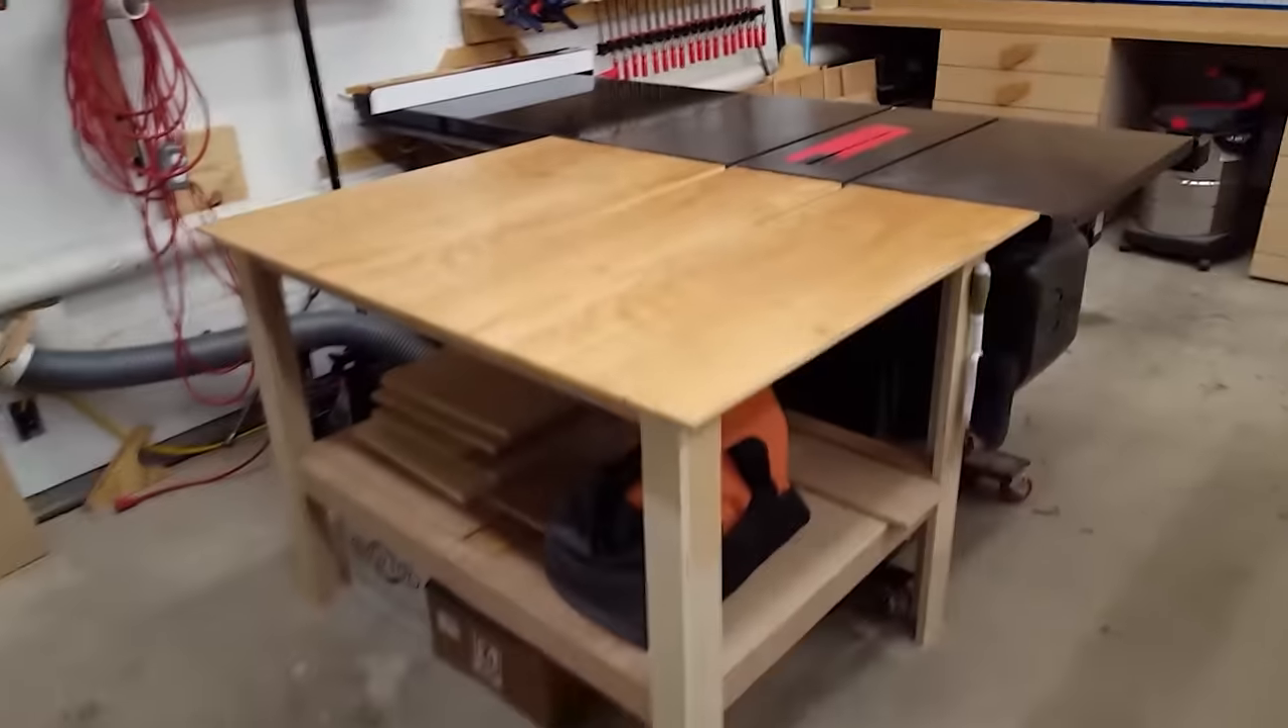So I got rid of the cart and I built a little out feed table that's a dedicated small table.